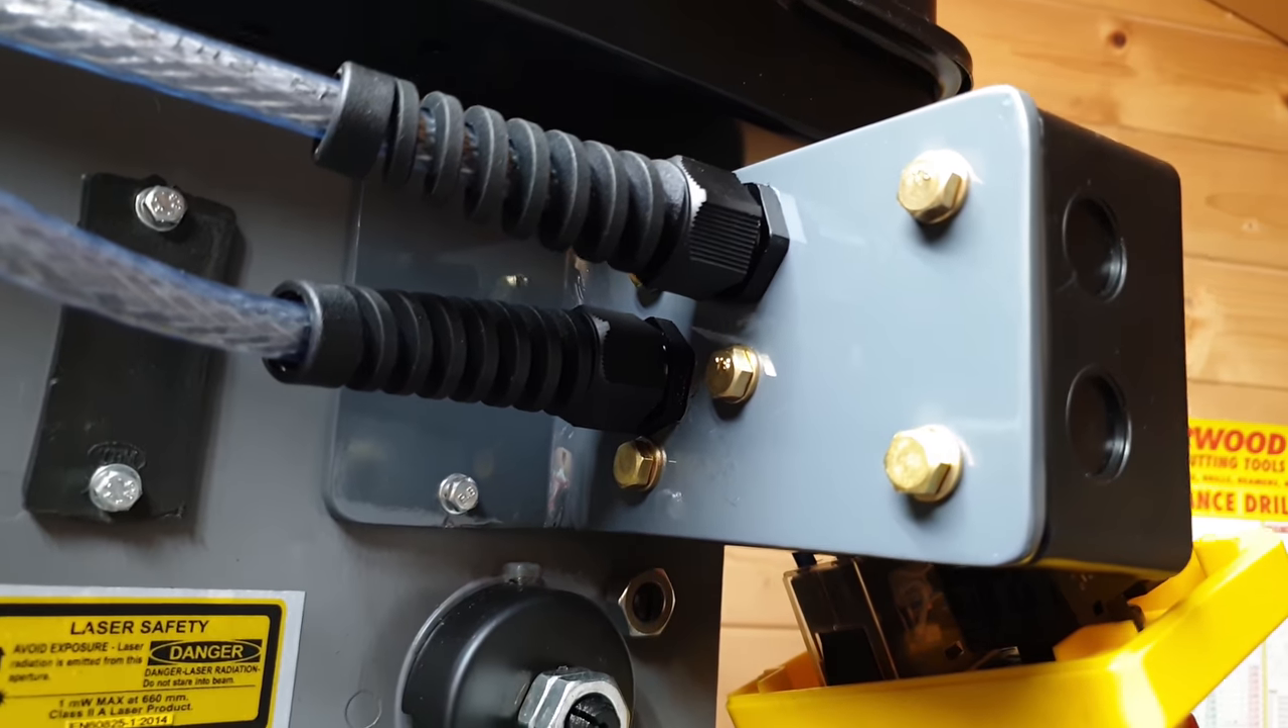So the bracket's completed now. As you can see, it's attached to the drill press.